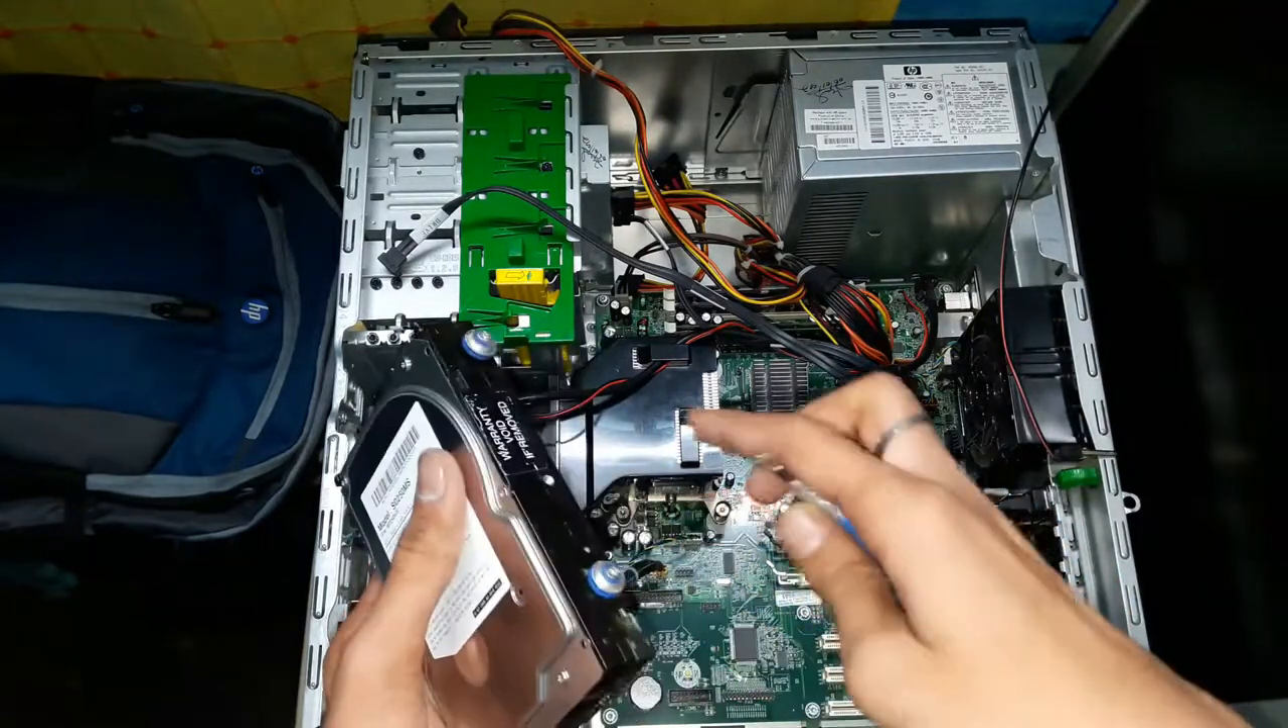So as you guys can see I have successfully removed the failed hard drive from the PC cabinet.